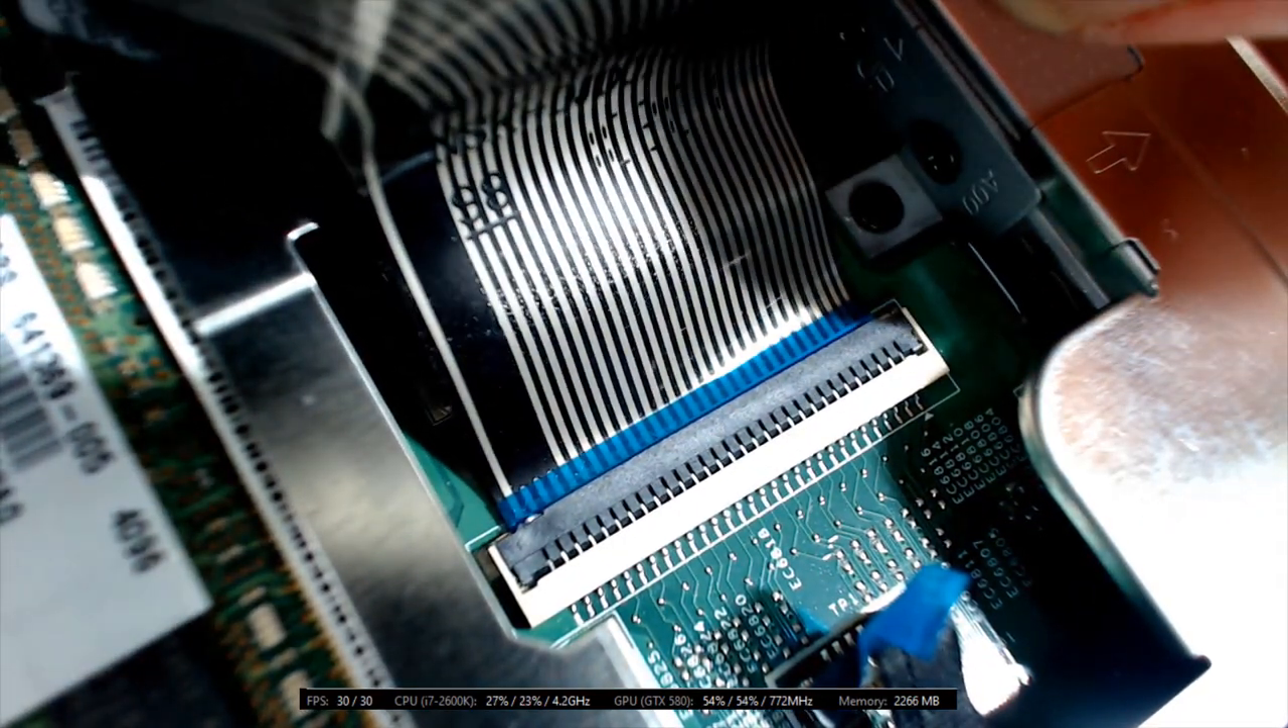Yeah that is a wonderful view and you can see how that light blue line is parallel with the back edge of the ZIF connector.